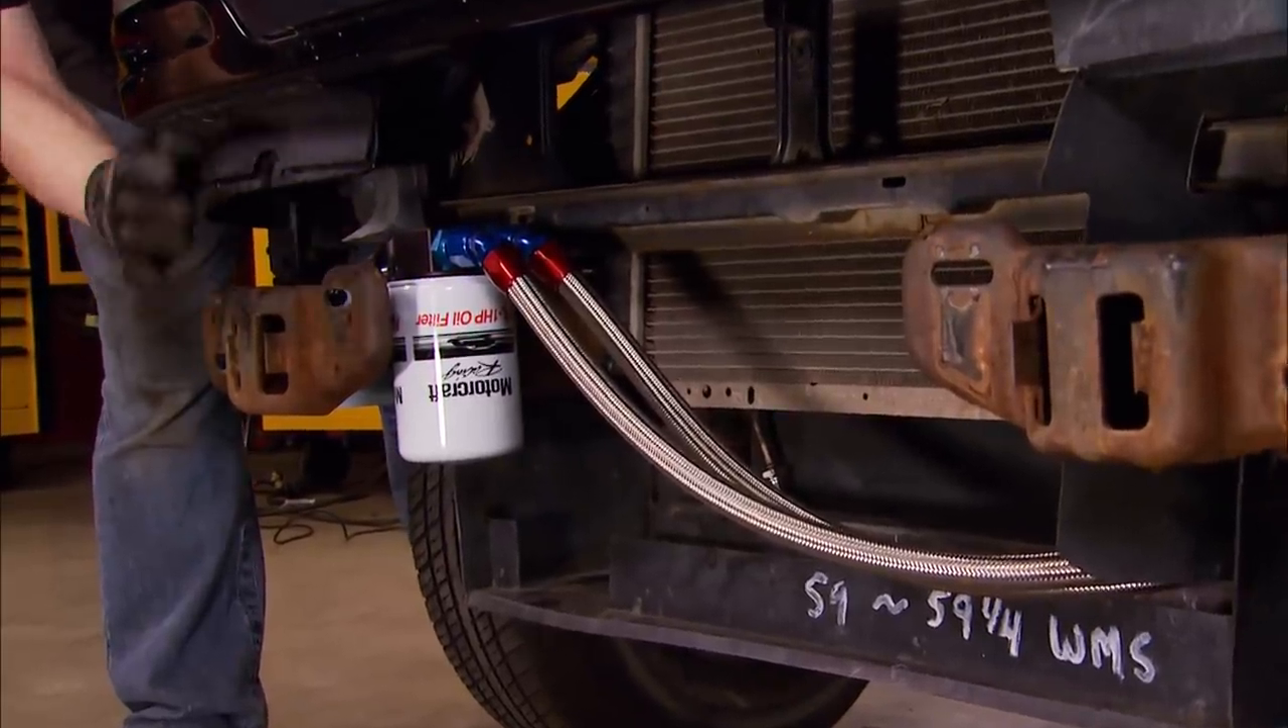We've got the filter tucked safely behind the front bumper for protection up against the frame rail for further protection to where it's not going to come into contact with any road debris.